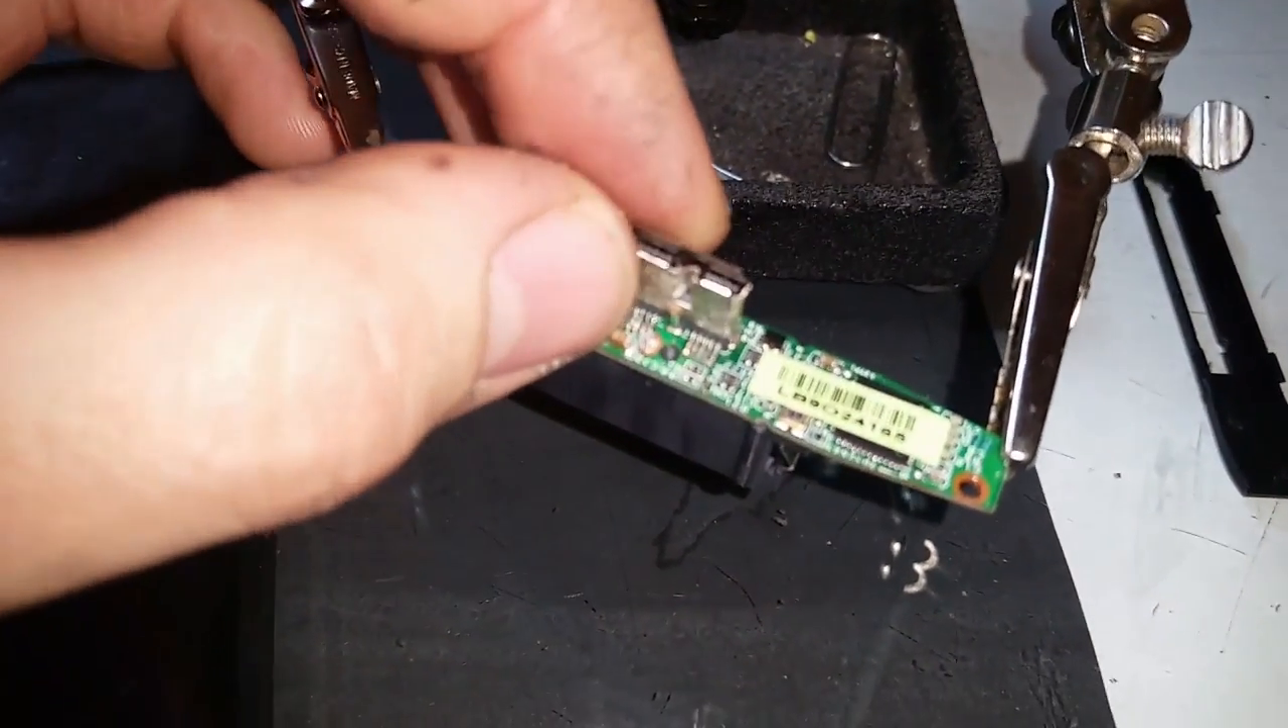Now here is the adapter removed from its housing.